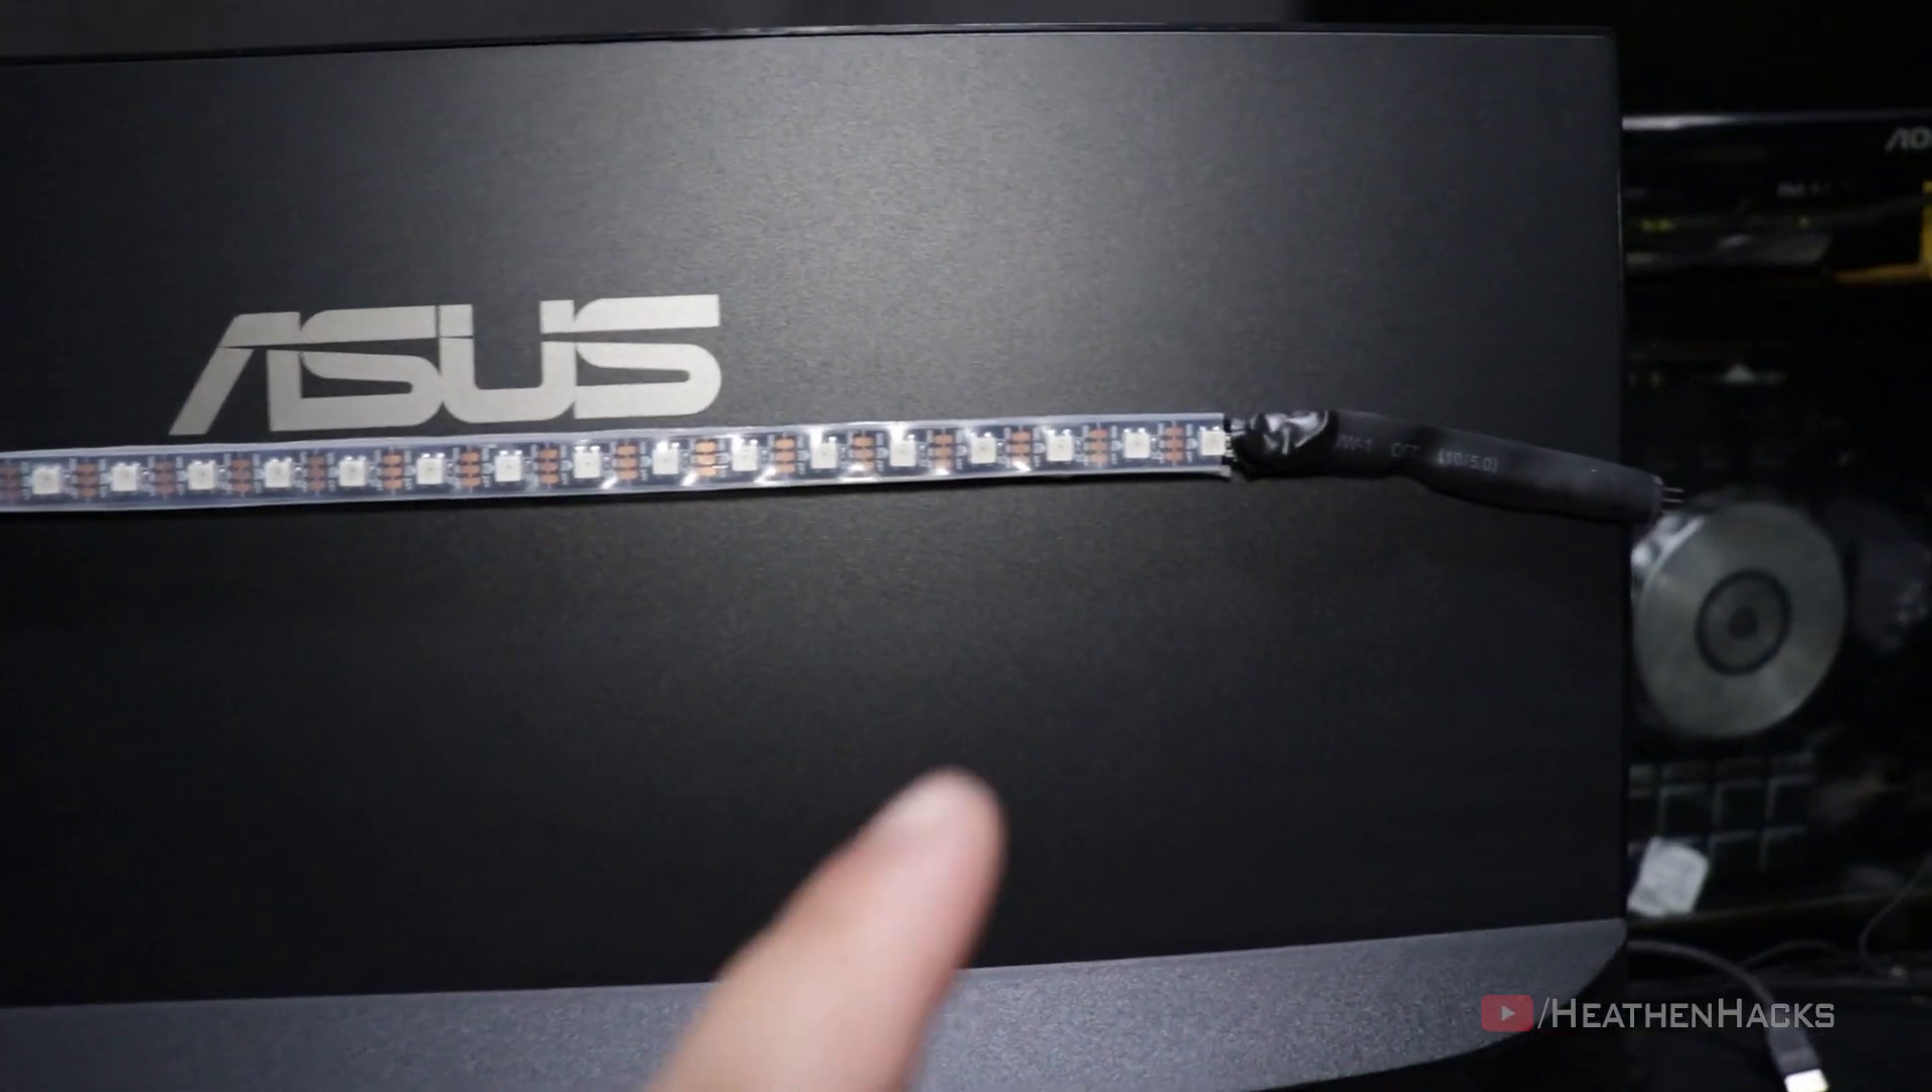I have also added some shrink tube for added protection.